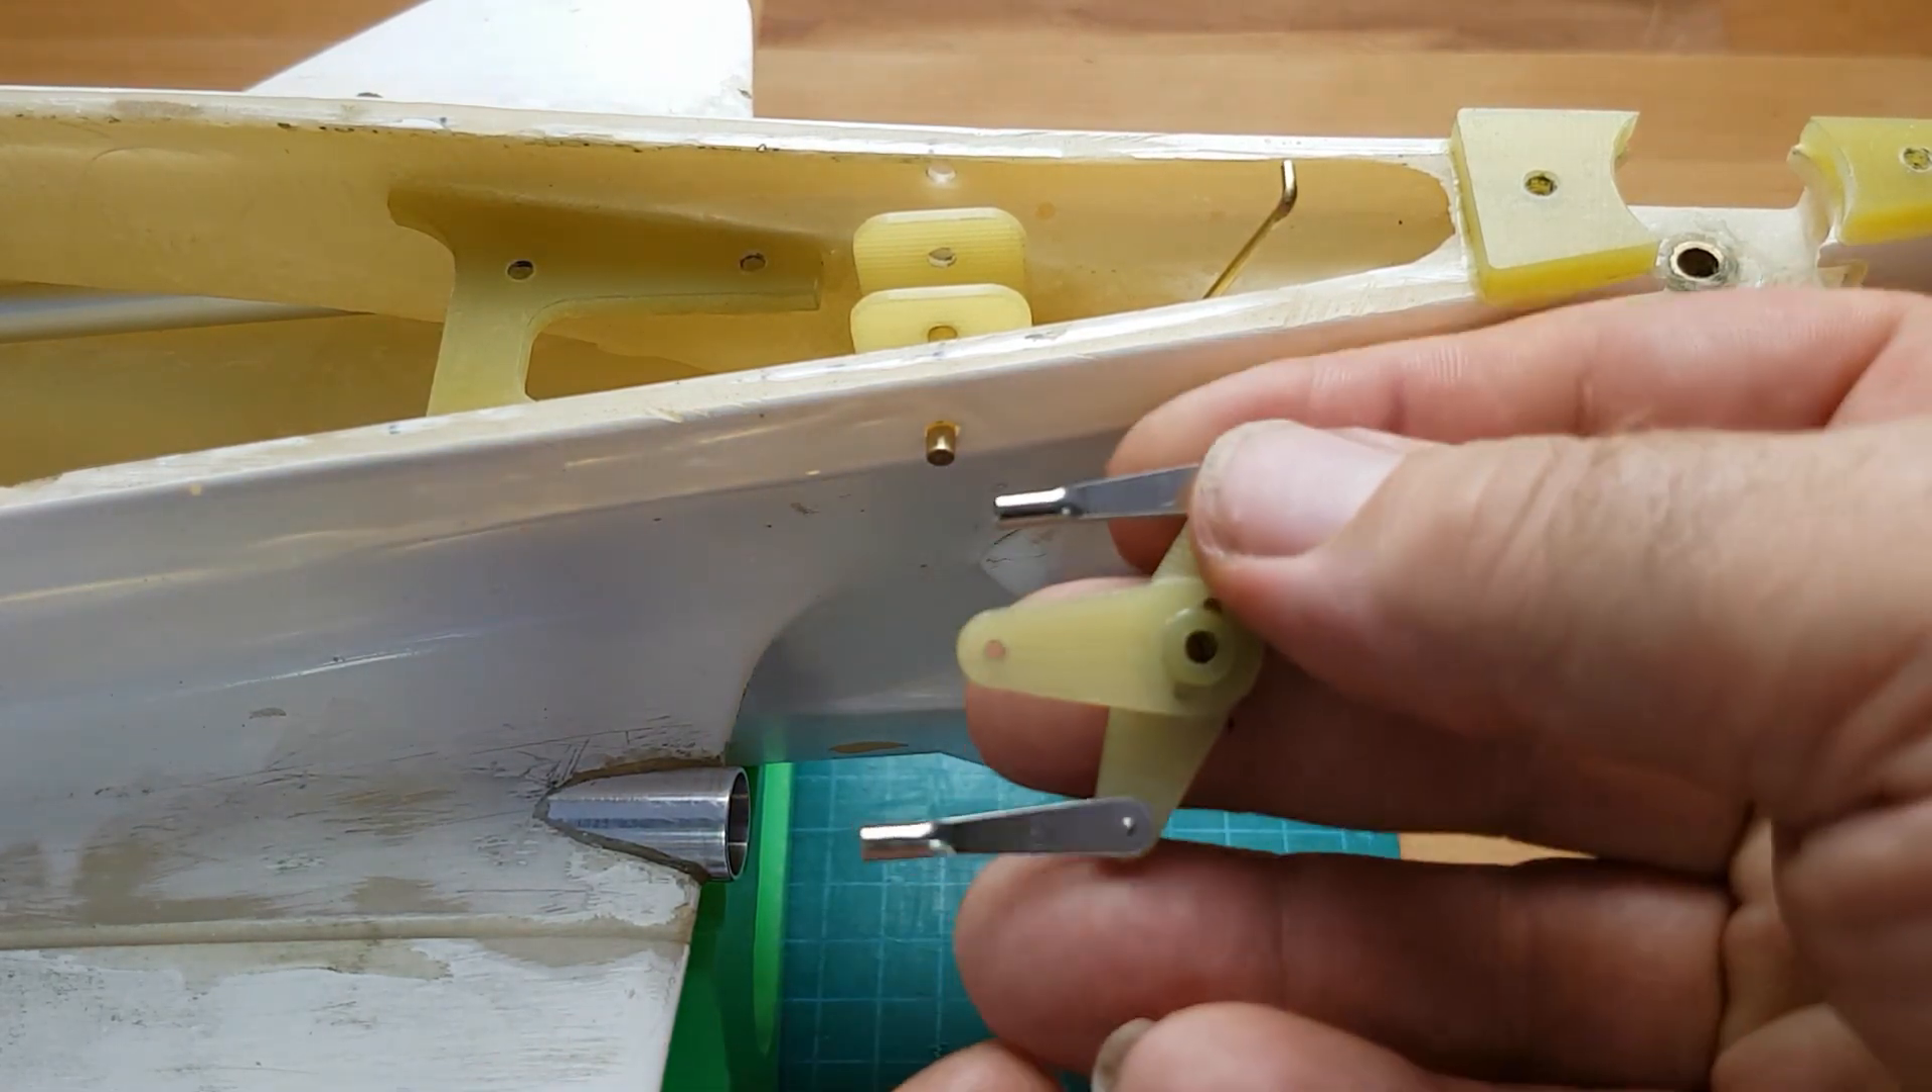Und hier ist der Umlenkhebel, an dem ich schon mal zwei Gabelköpfe montiert habe.